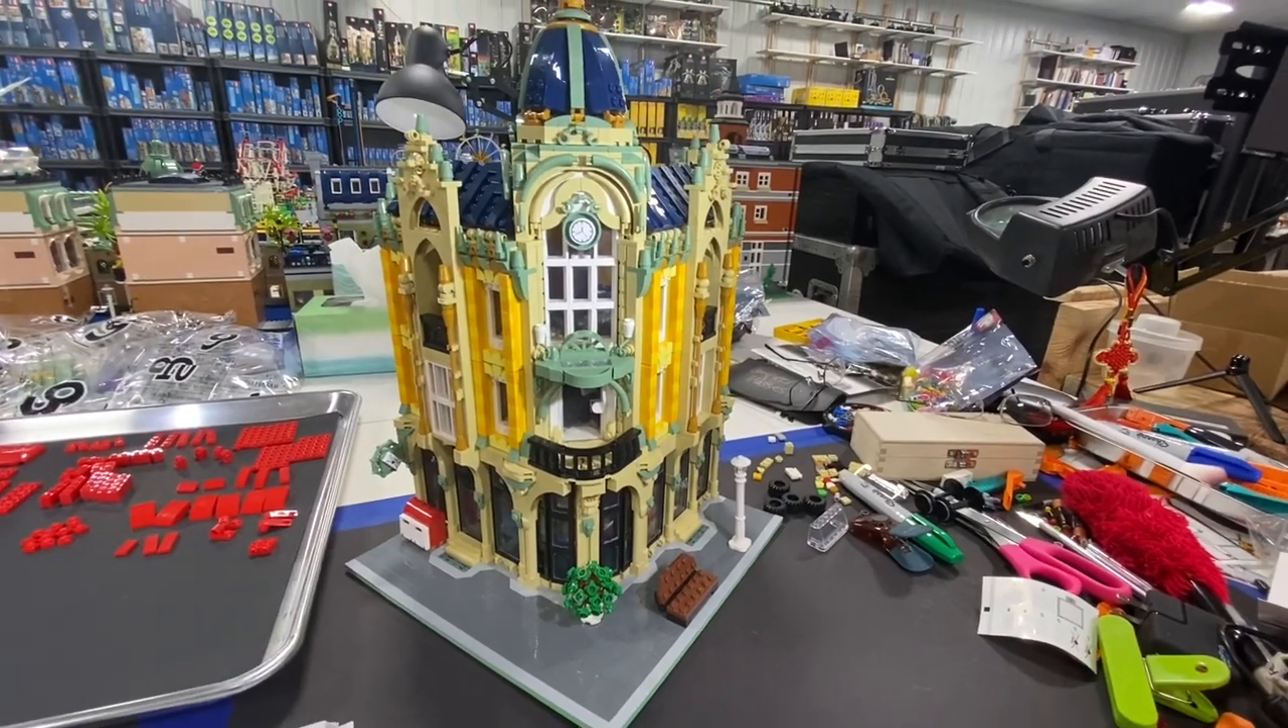And here it is everyone with the roof on the post office.